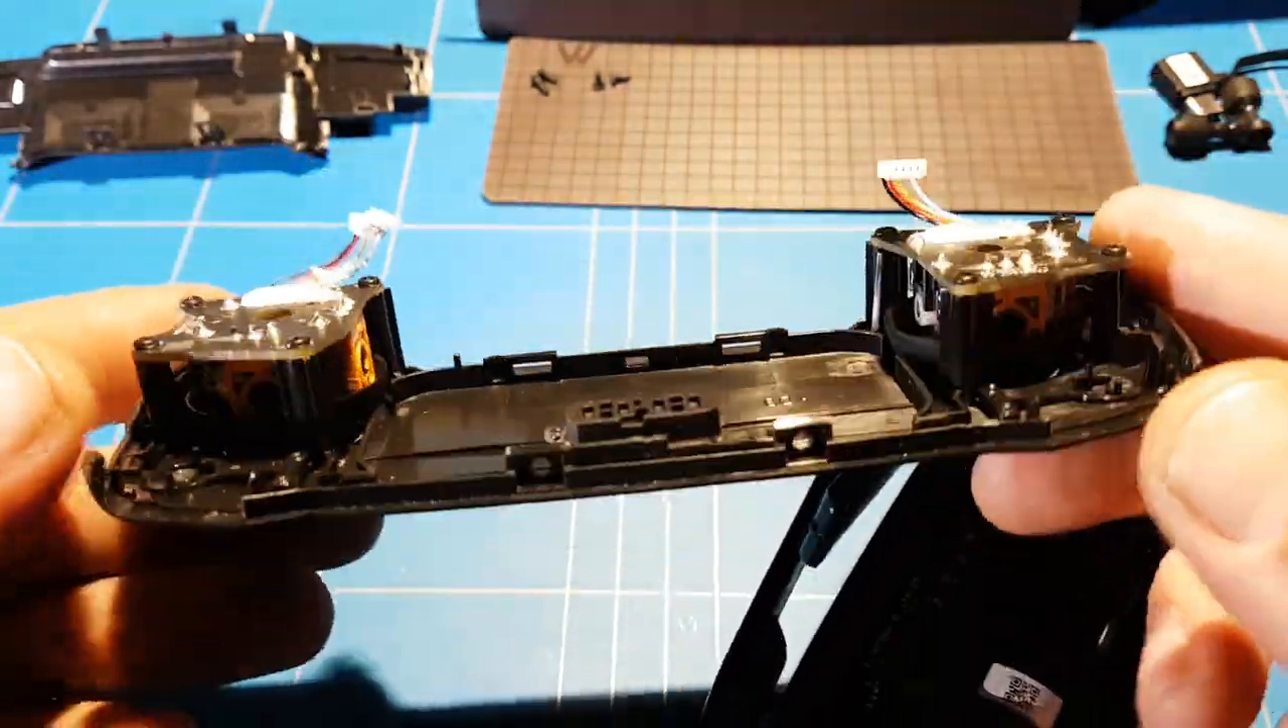So now I got the gimbals Connected to the top plate In one piece.